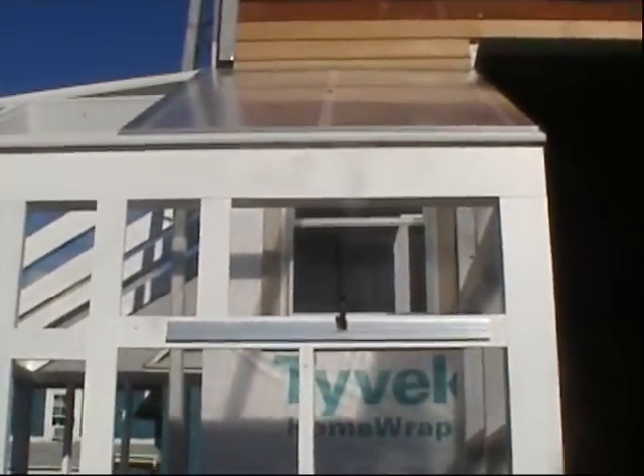I've started to install some of the polycarbonate panels.